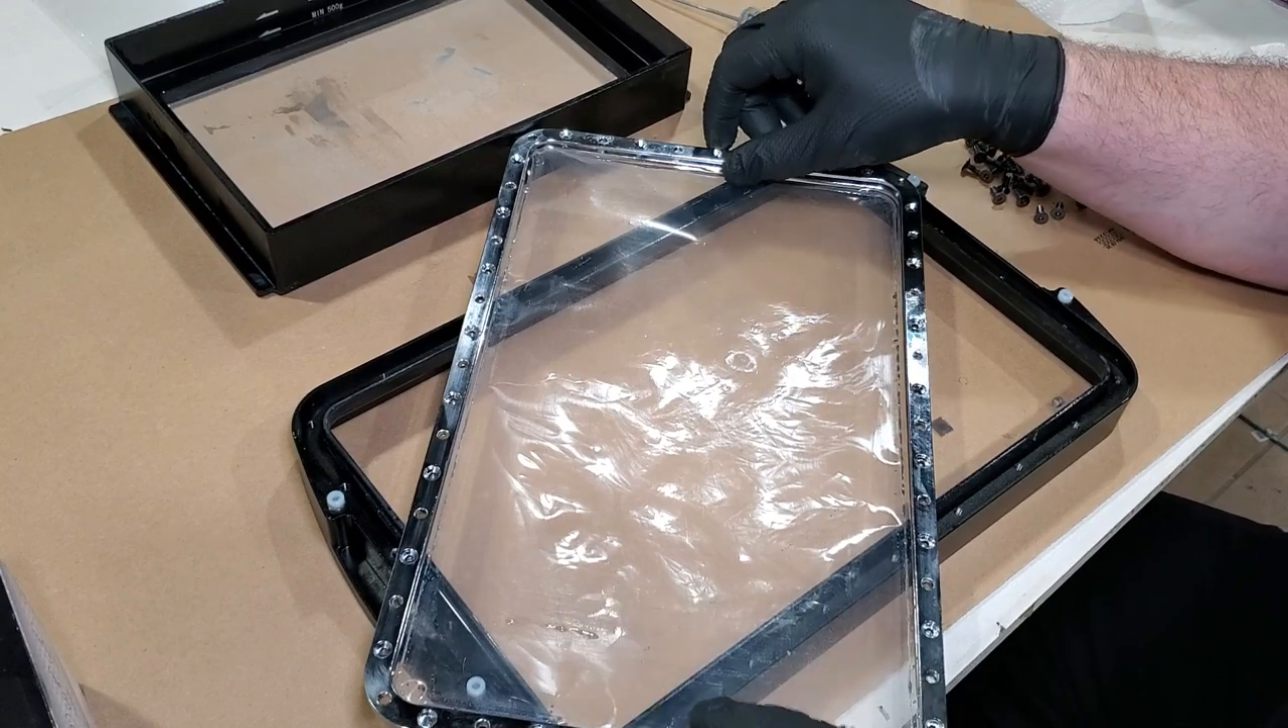Alright so now we've got all the screws out.